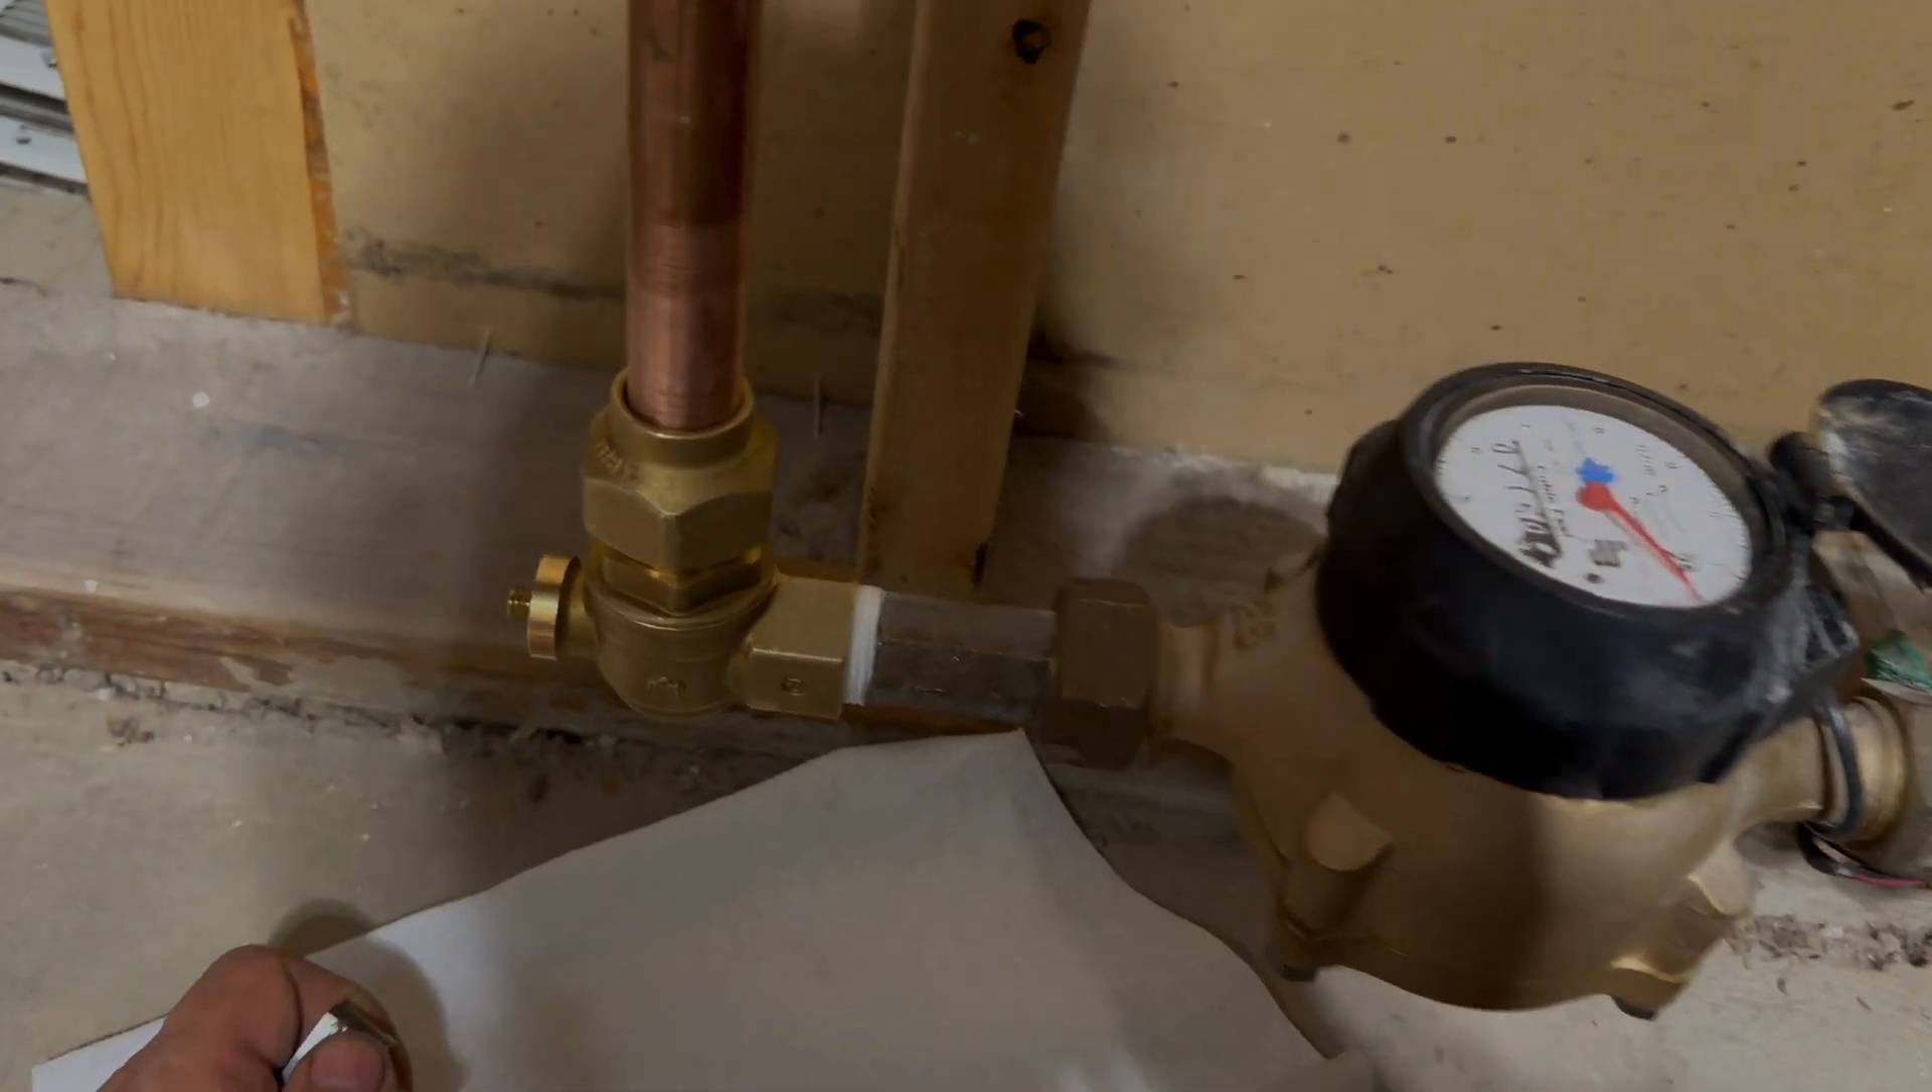Okay, so I've already got the ball valve handle removed.